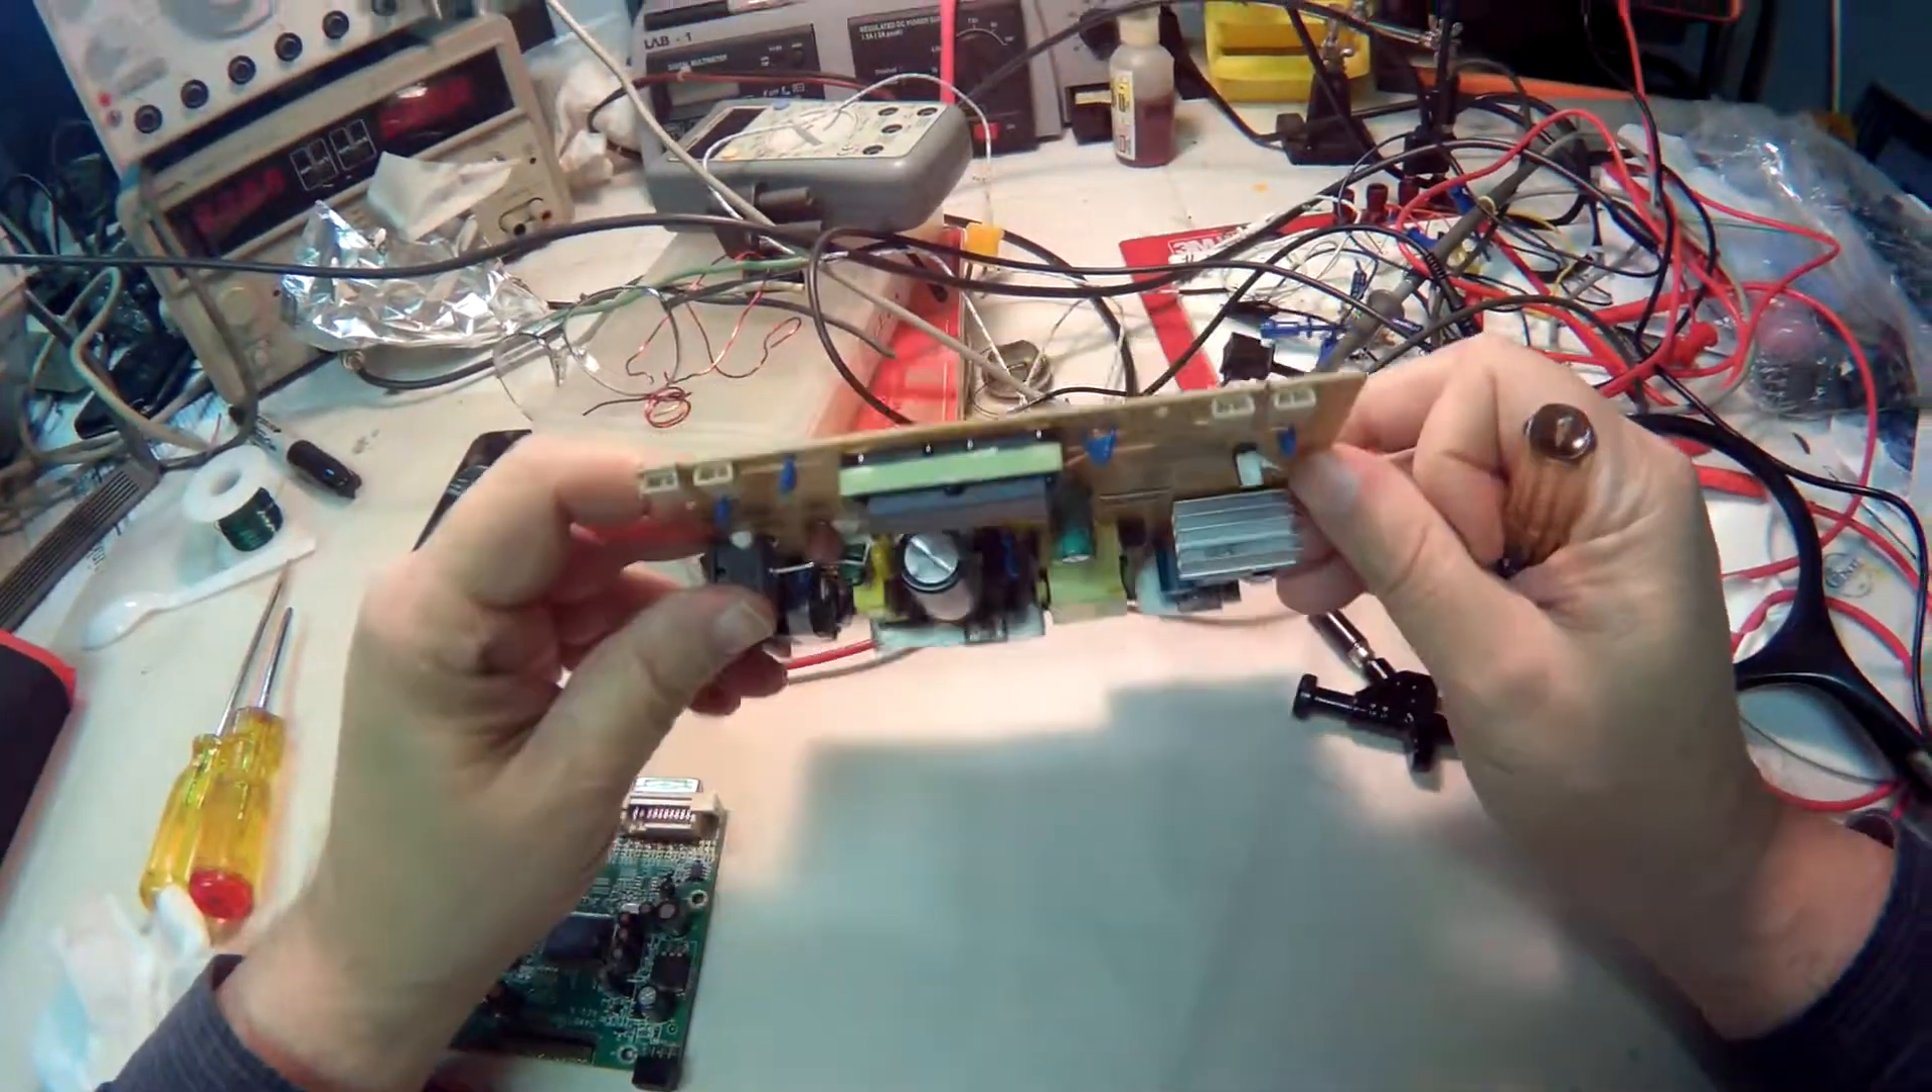And I've pulled out the power board.